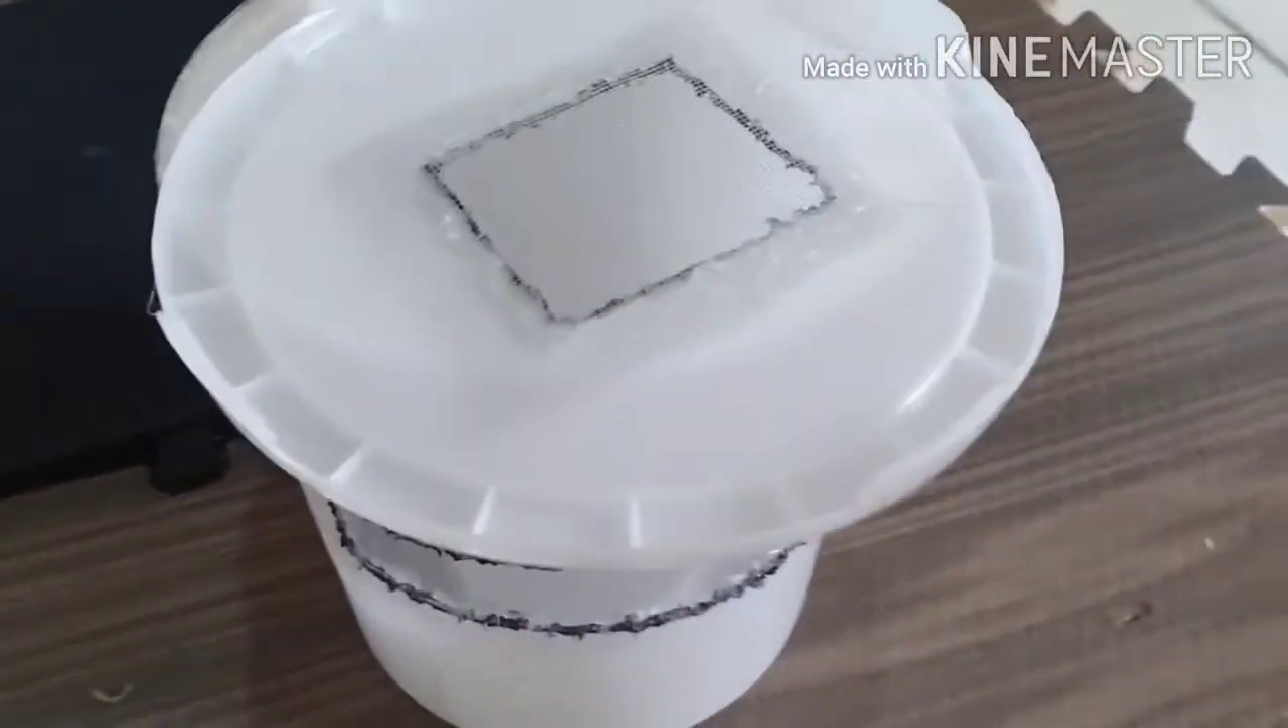At ayan na sya guys Nadikit na natin yung screen mesh.